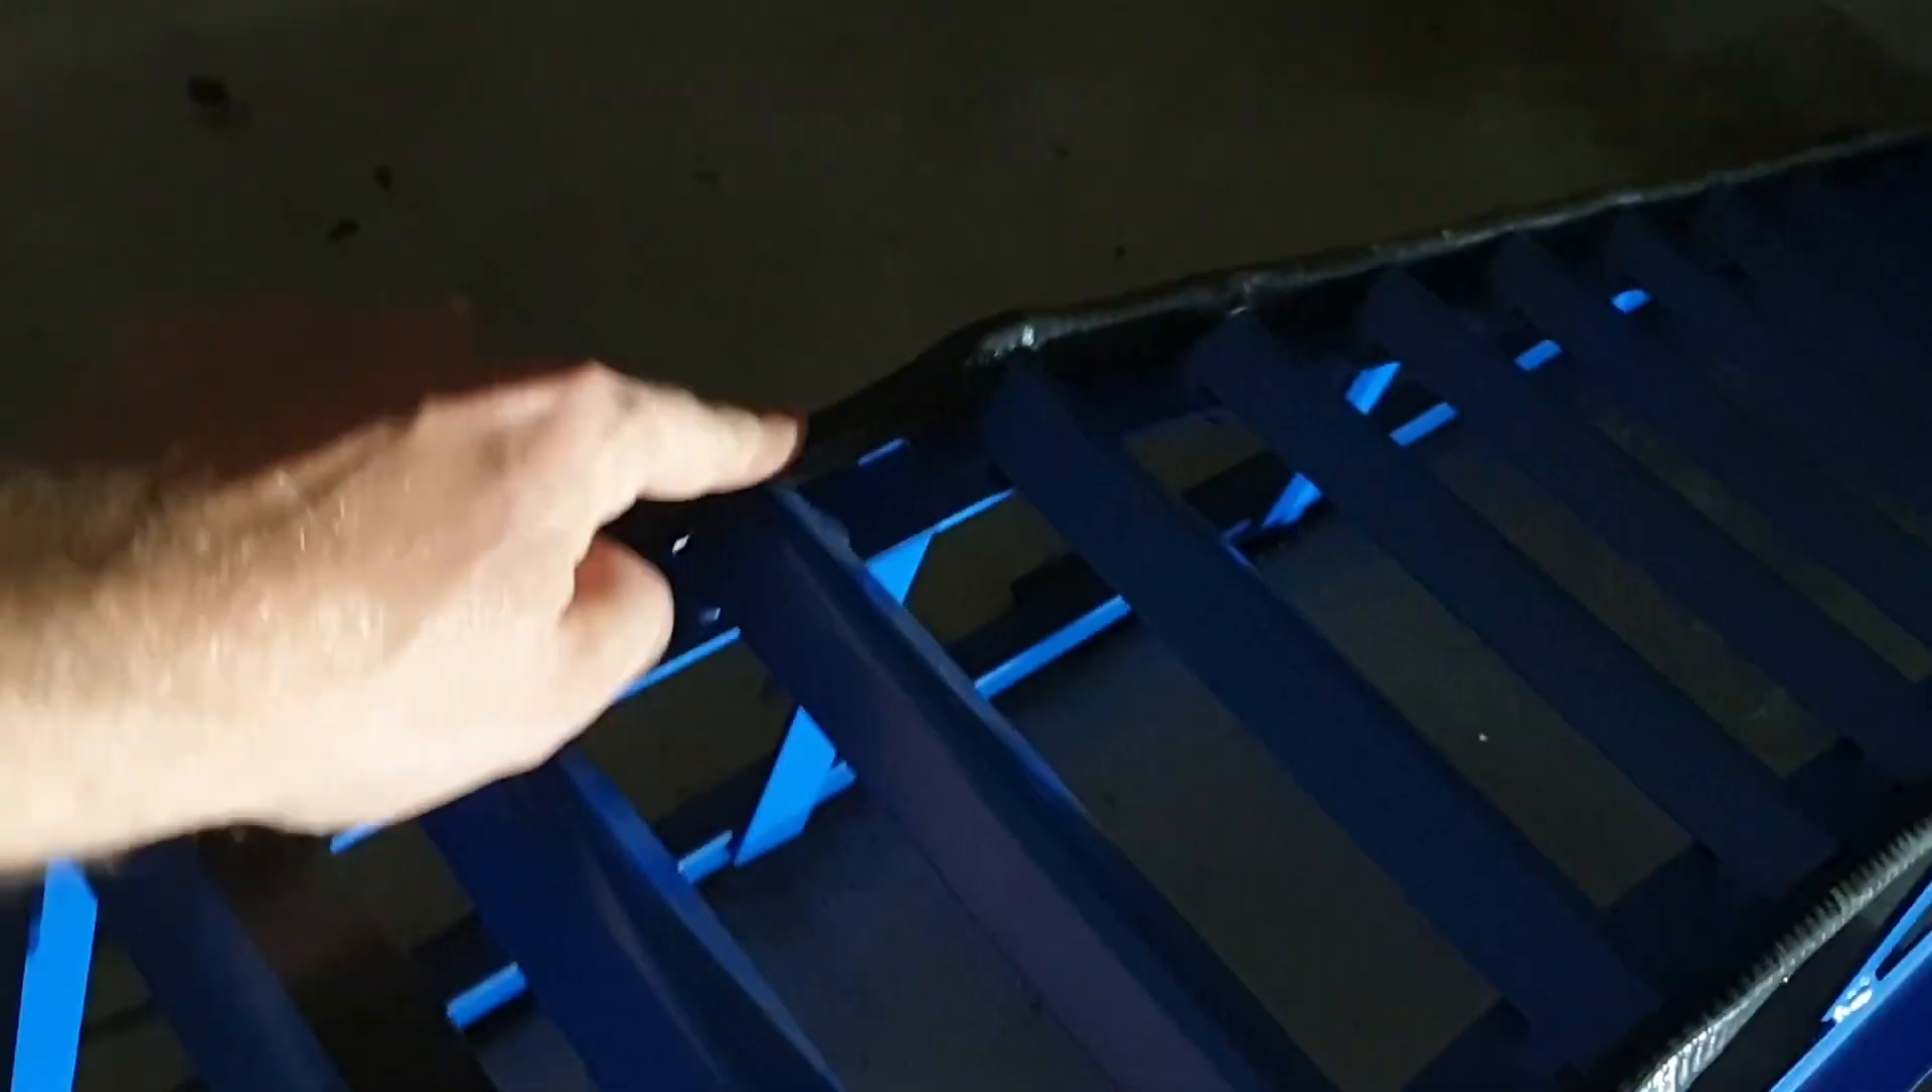As you can see I additionally also put this edge protection on top.